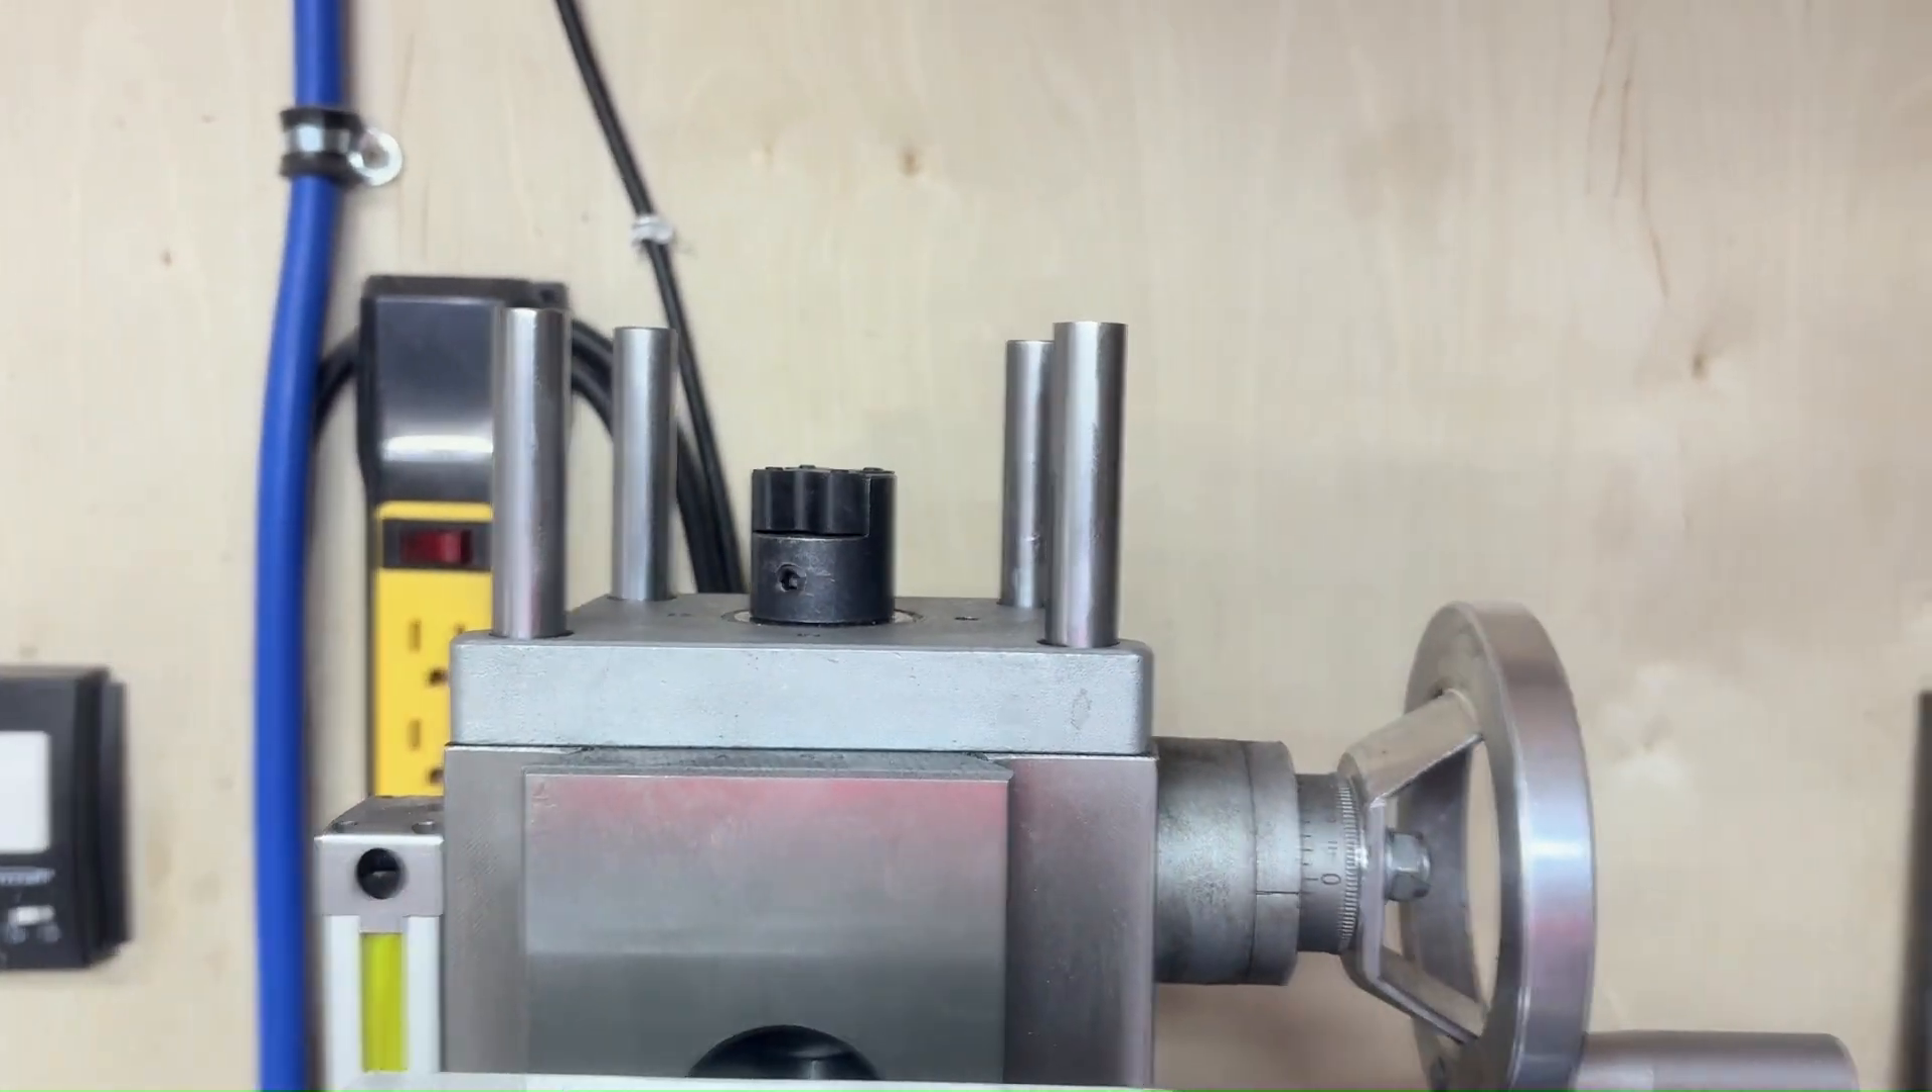So, got all those four risers in, you know, got the lead screw ready to go.